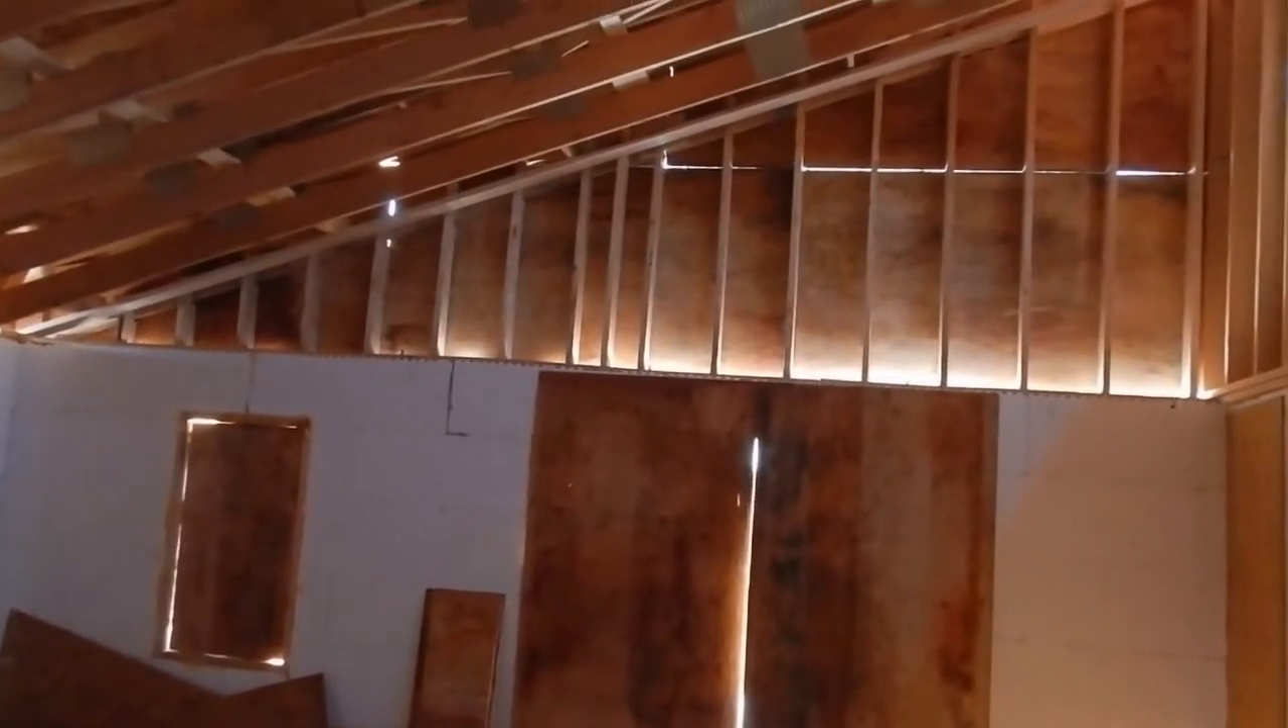No work has been done in terms of framing the window that needs to go over the top of the the sliding door there.